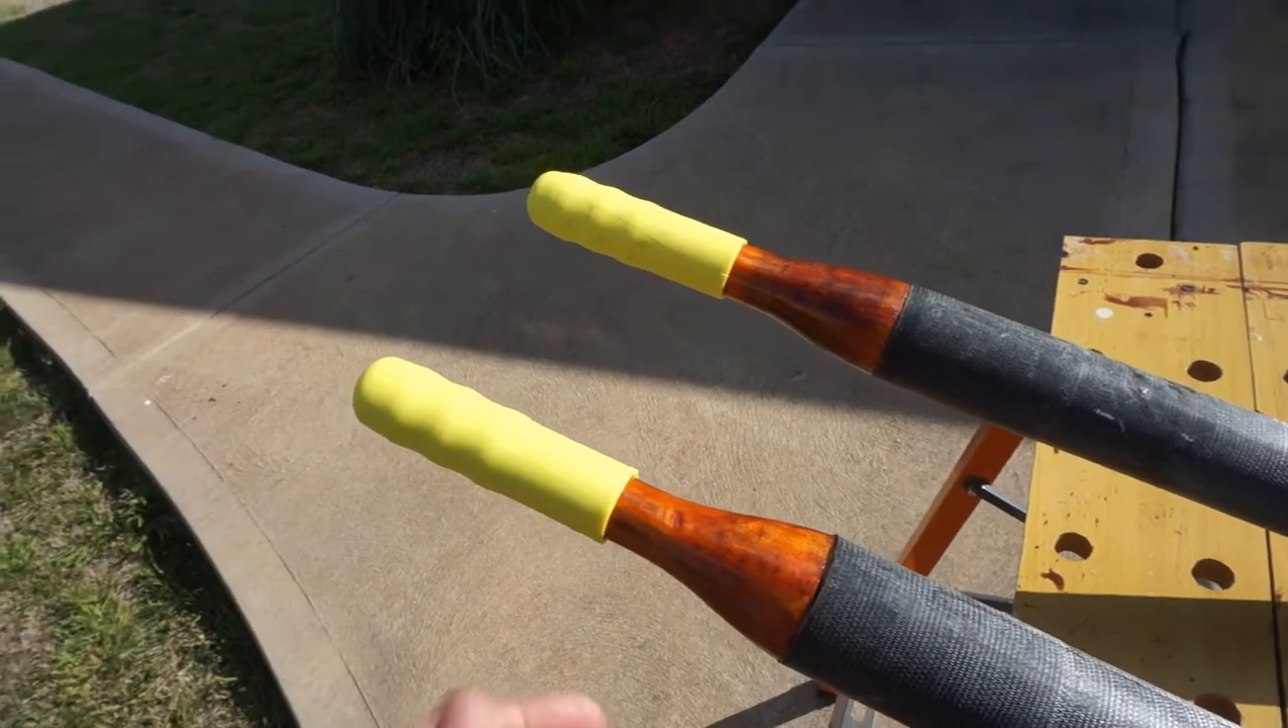With the oars now i've given the handles a nice varnish i did three coats and i put two nice new hand grips on so it's looking a lot better now.